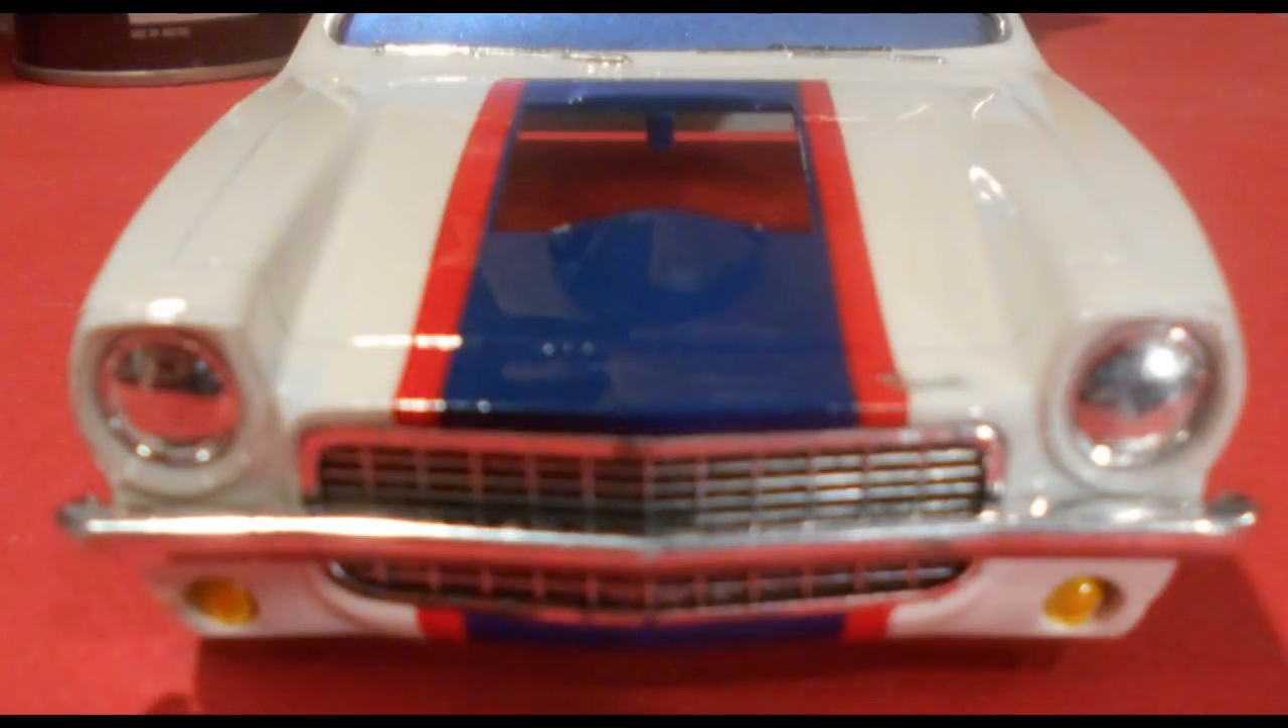Up front, the front bumper and grille go into position nicely.